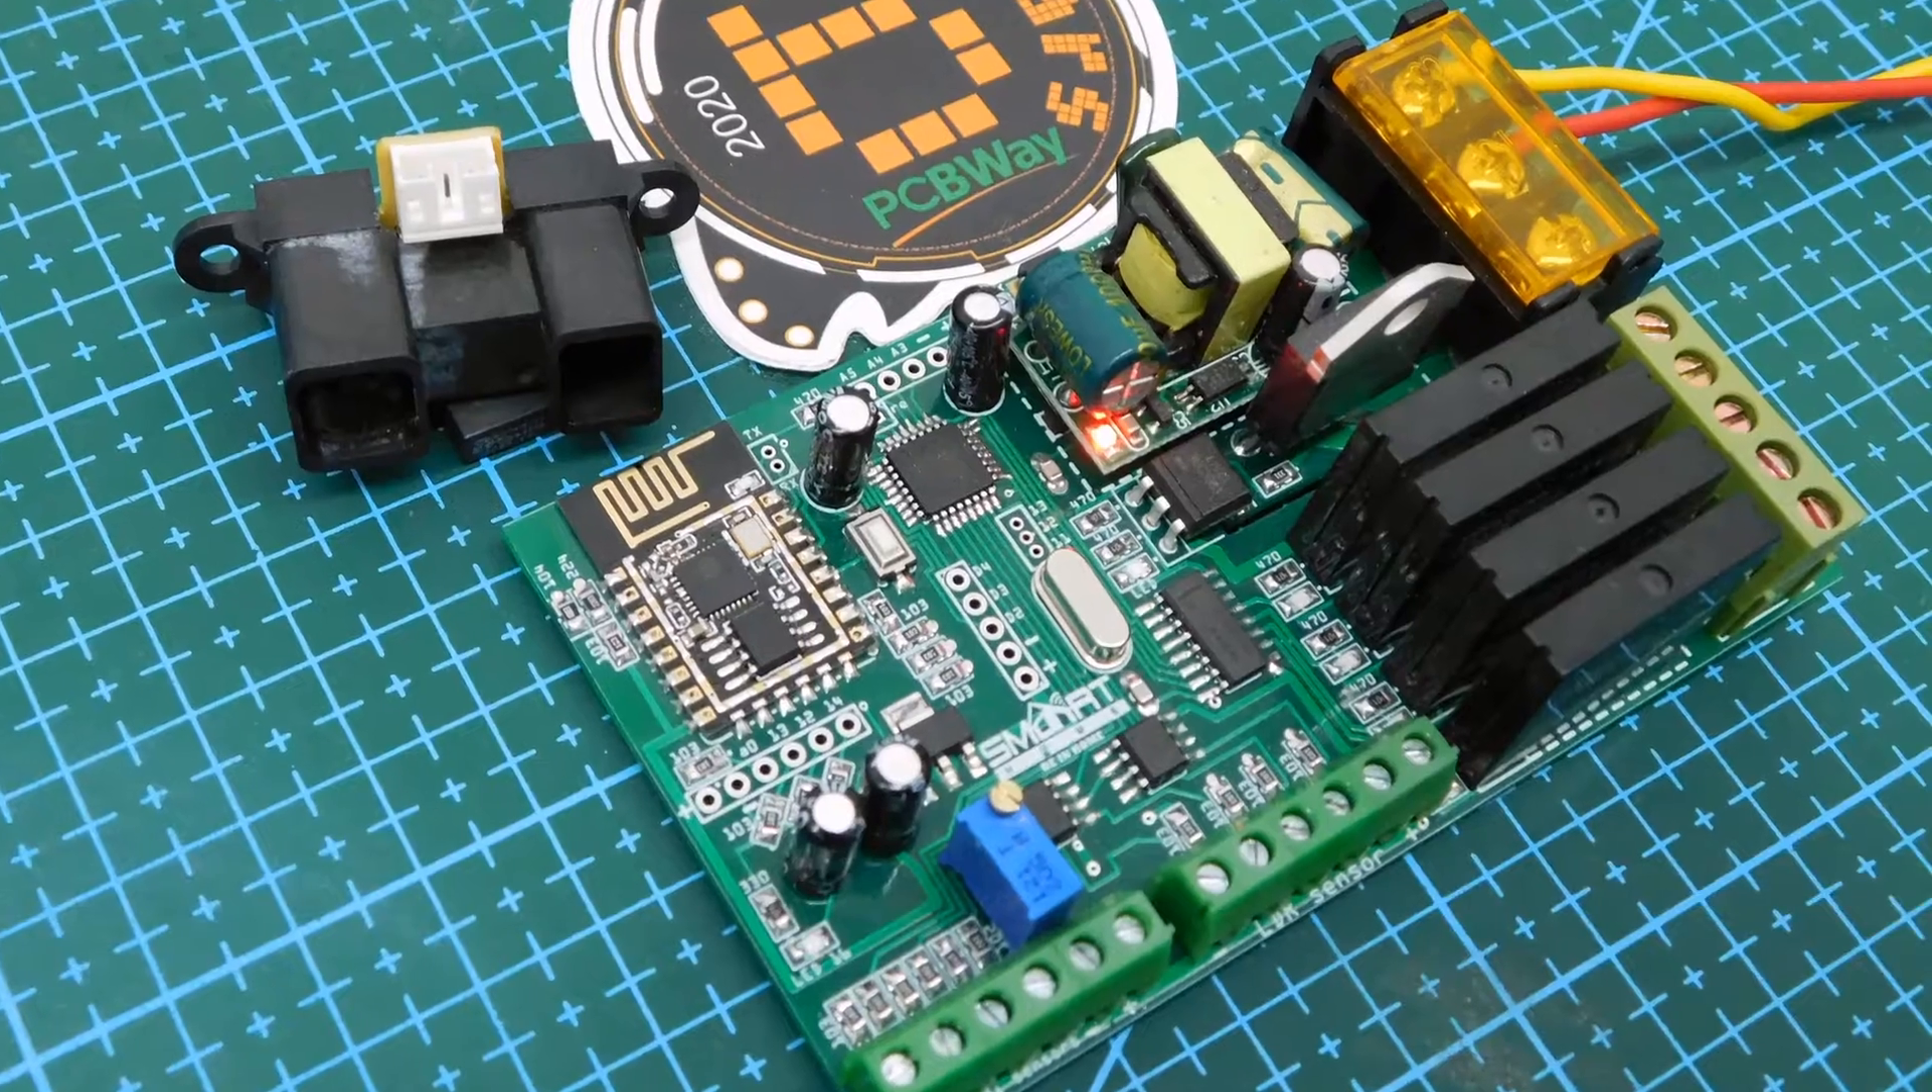بعد كده ركبنا المكونات وأنا بأعرض الصور لكي ترى كل المكونات.